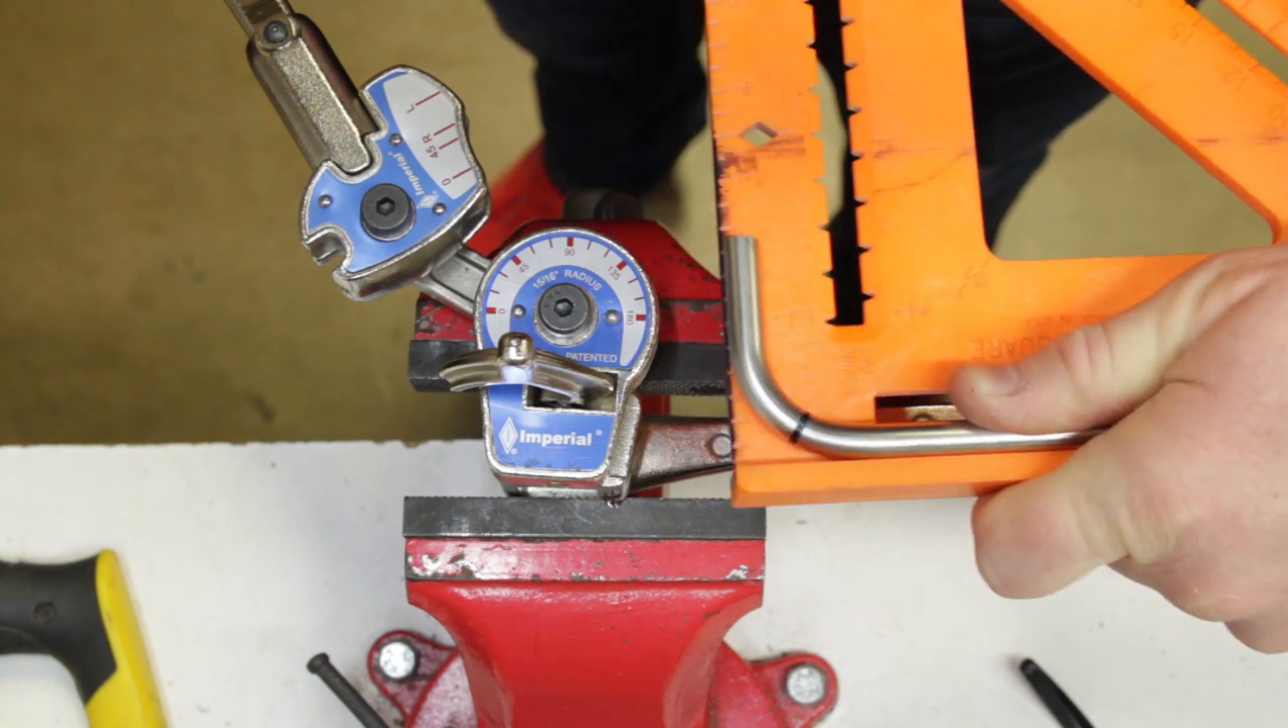You can kind of see that edge of the tubing lines up perfectly with the square back of this little speed square here.